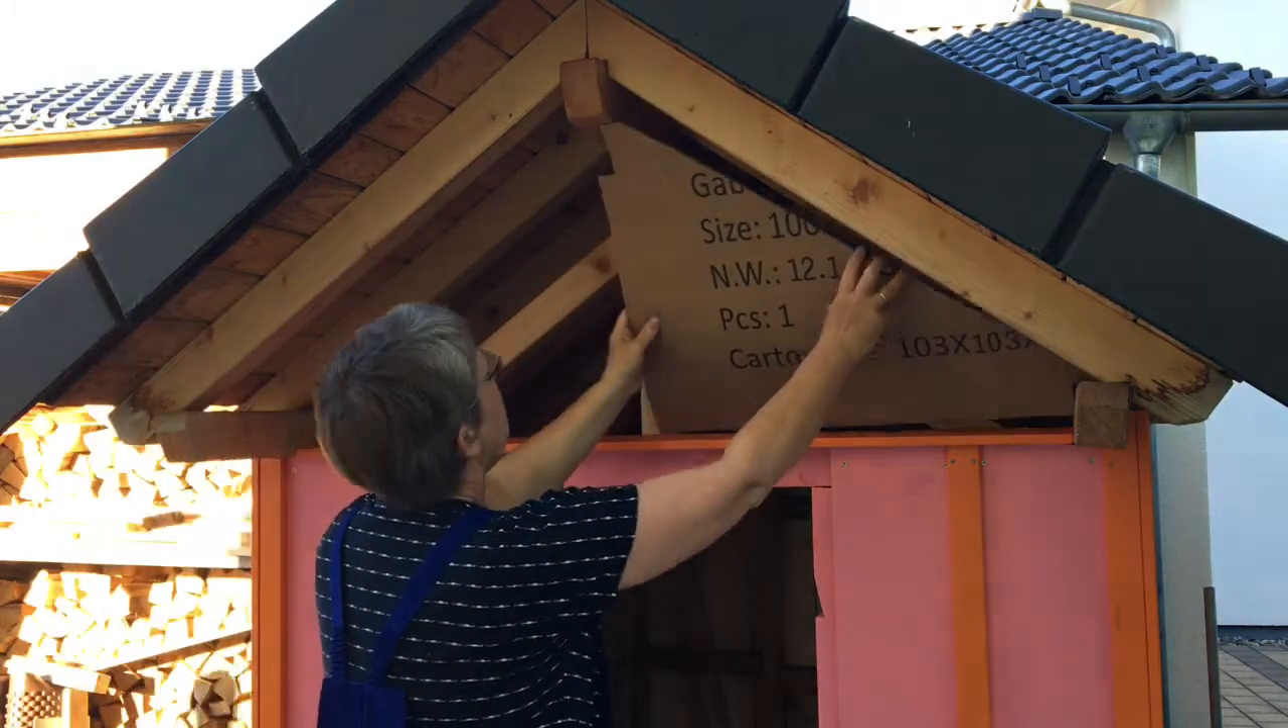And the next stage is that we have to build some windows, build a door and above the door there's still some panelling that needs to be fitted.